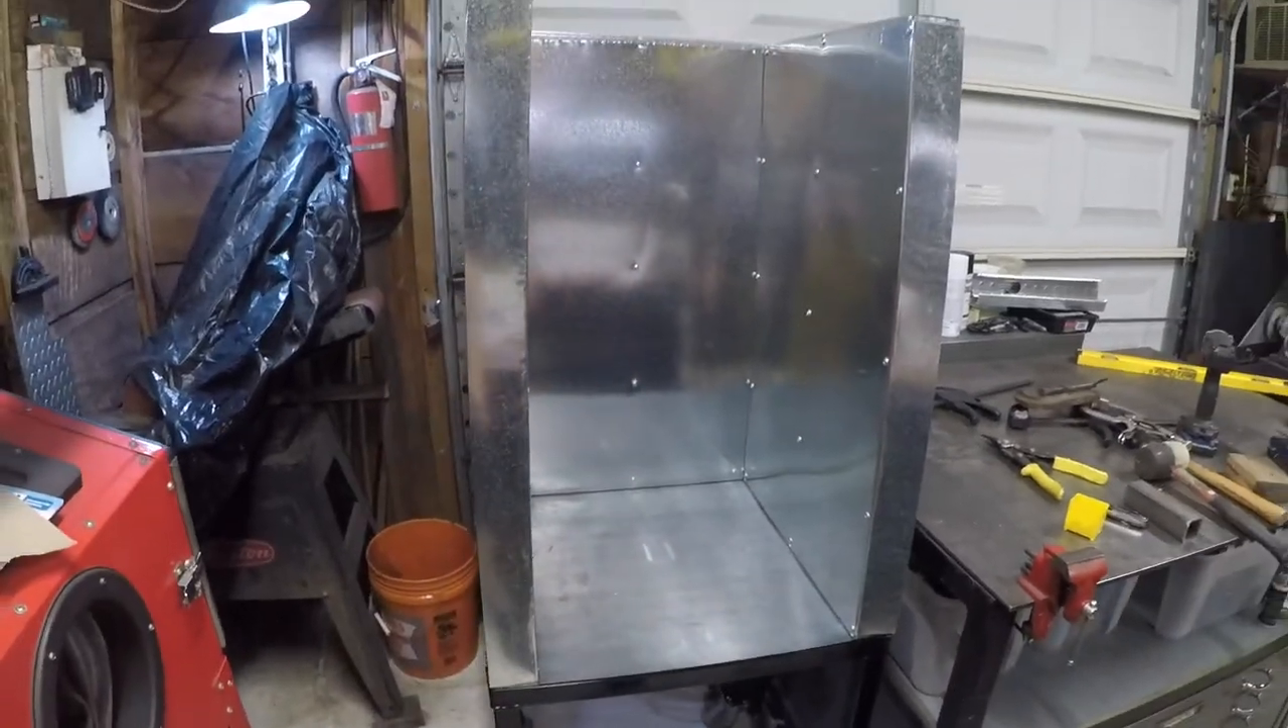I got the walls built and bolted to the back wall.